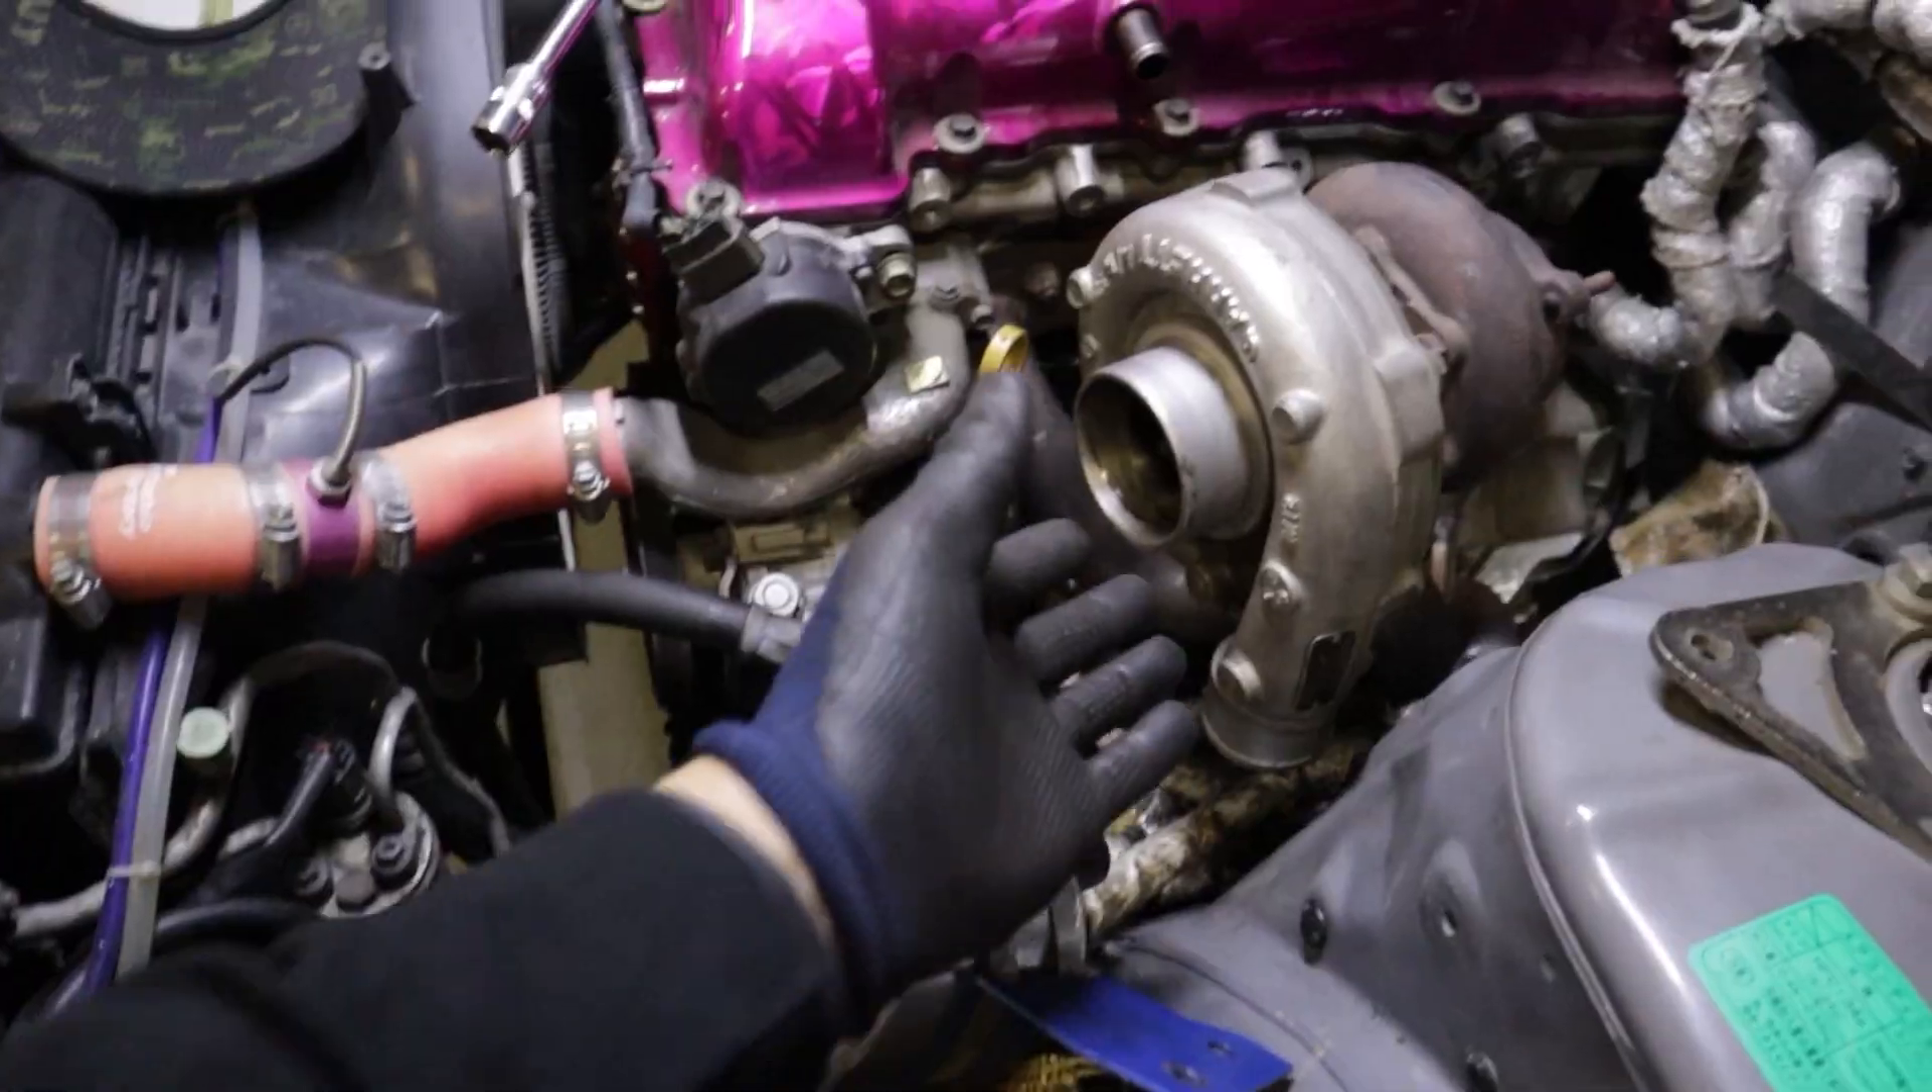All right that's the turbo in place.